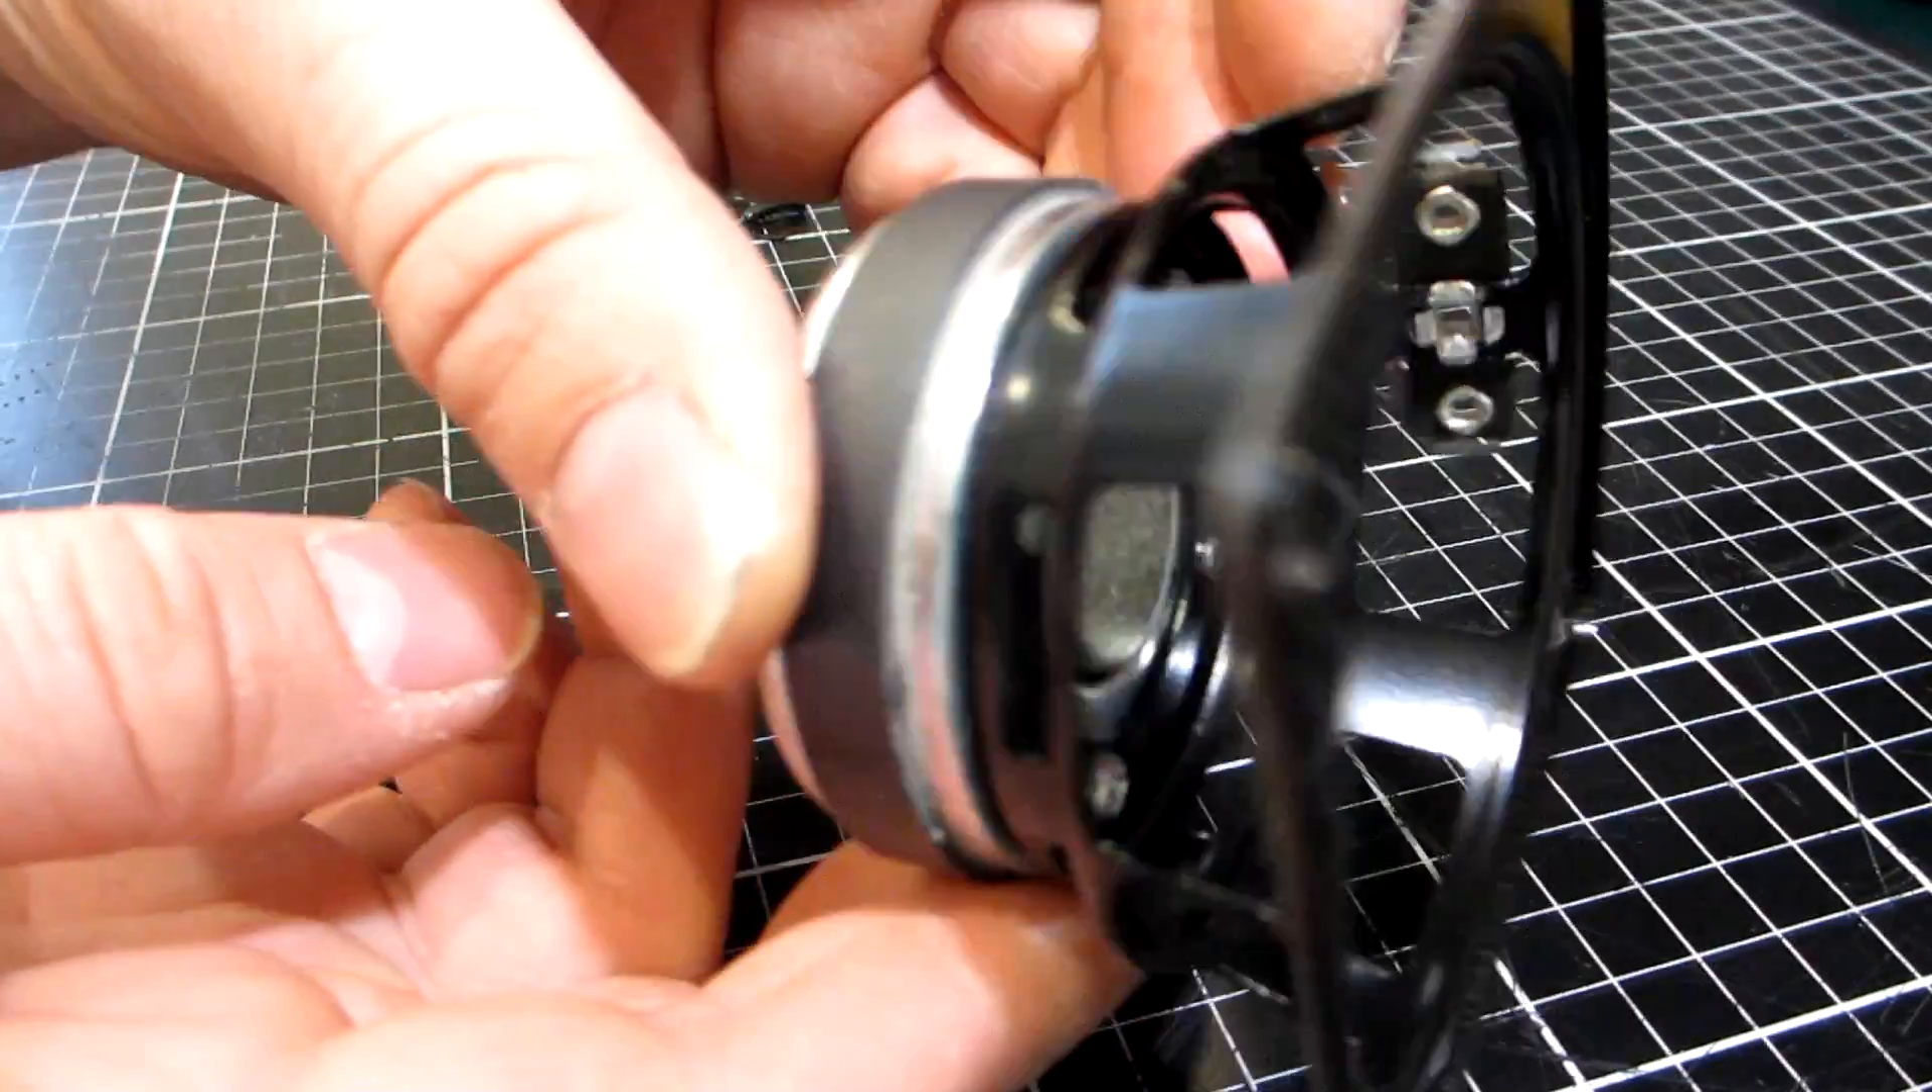That's the basket attached to our magnet.